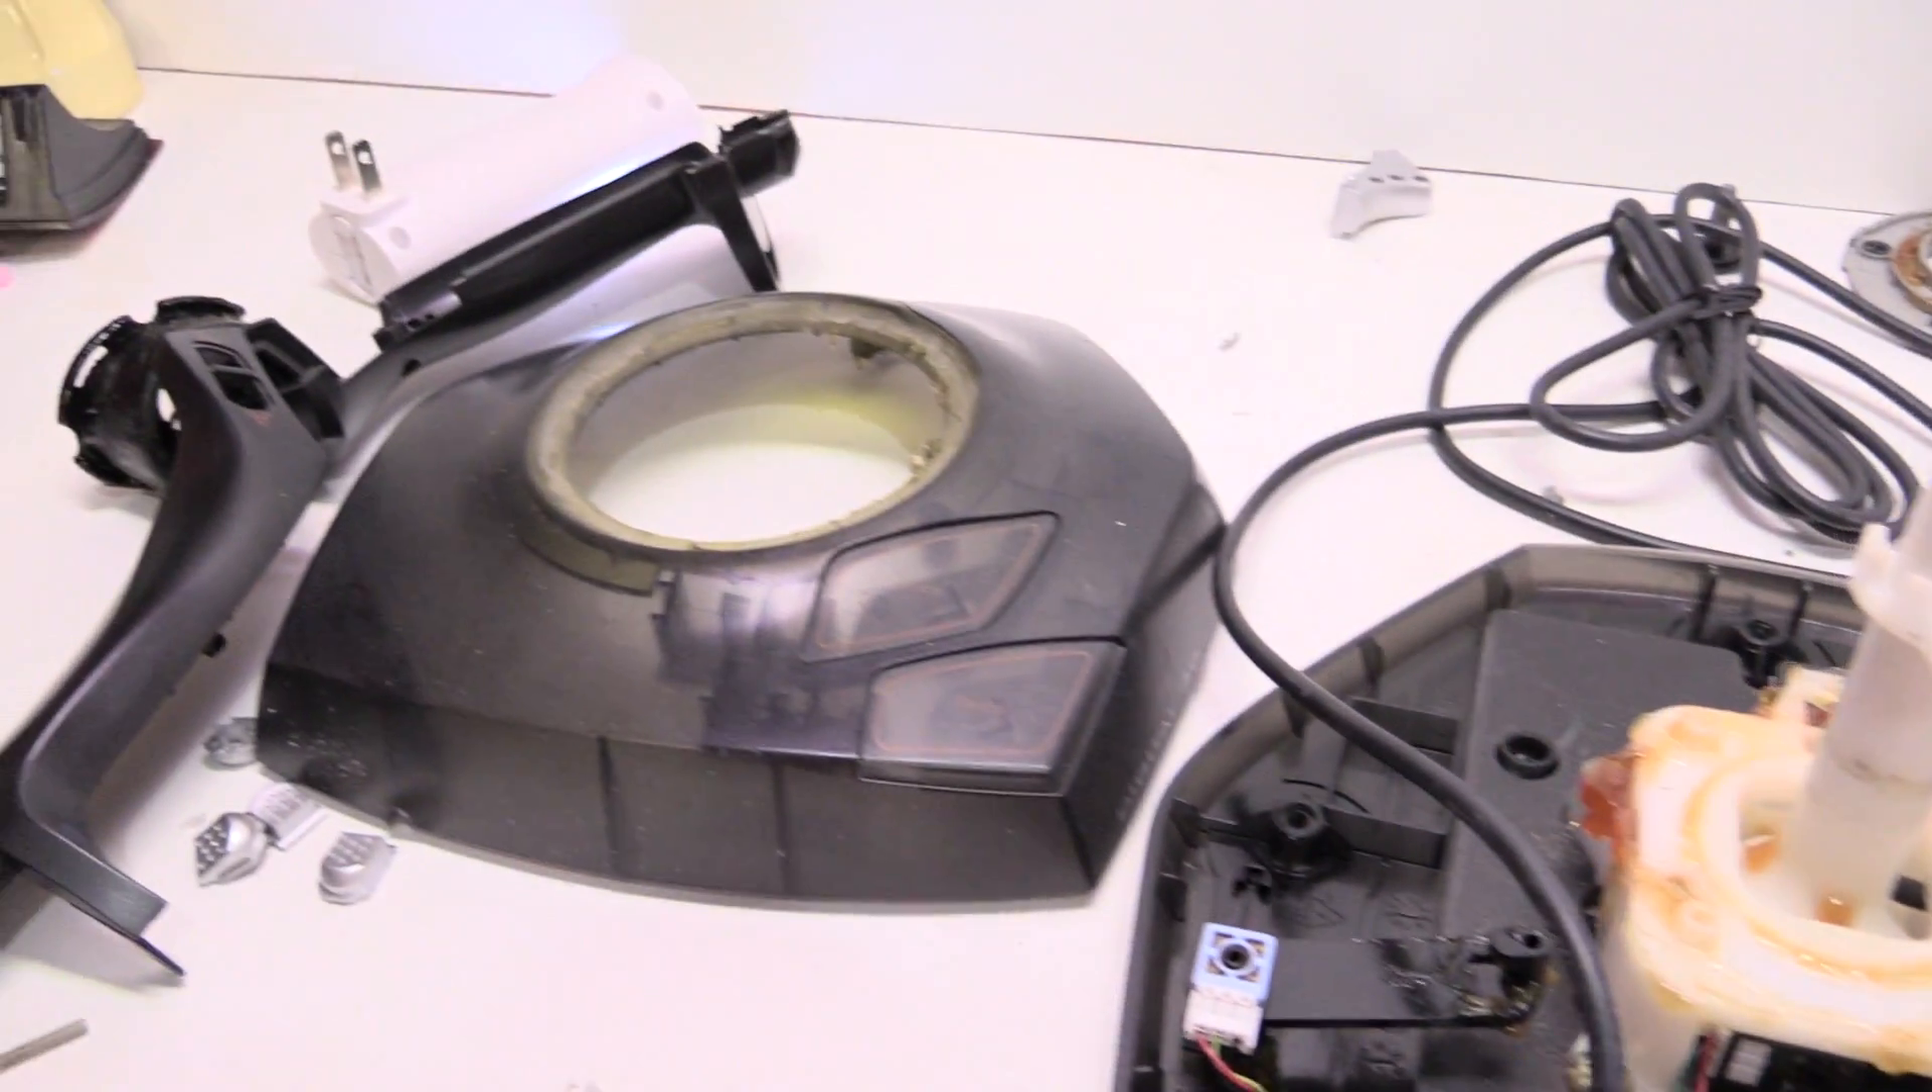Finally, finally got it. Cover off. Cover's sitting over there.